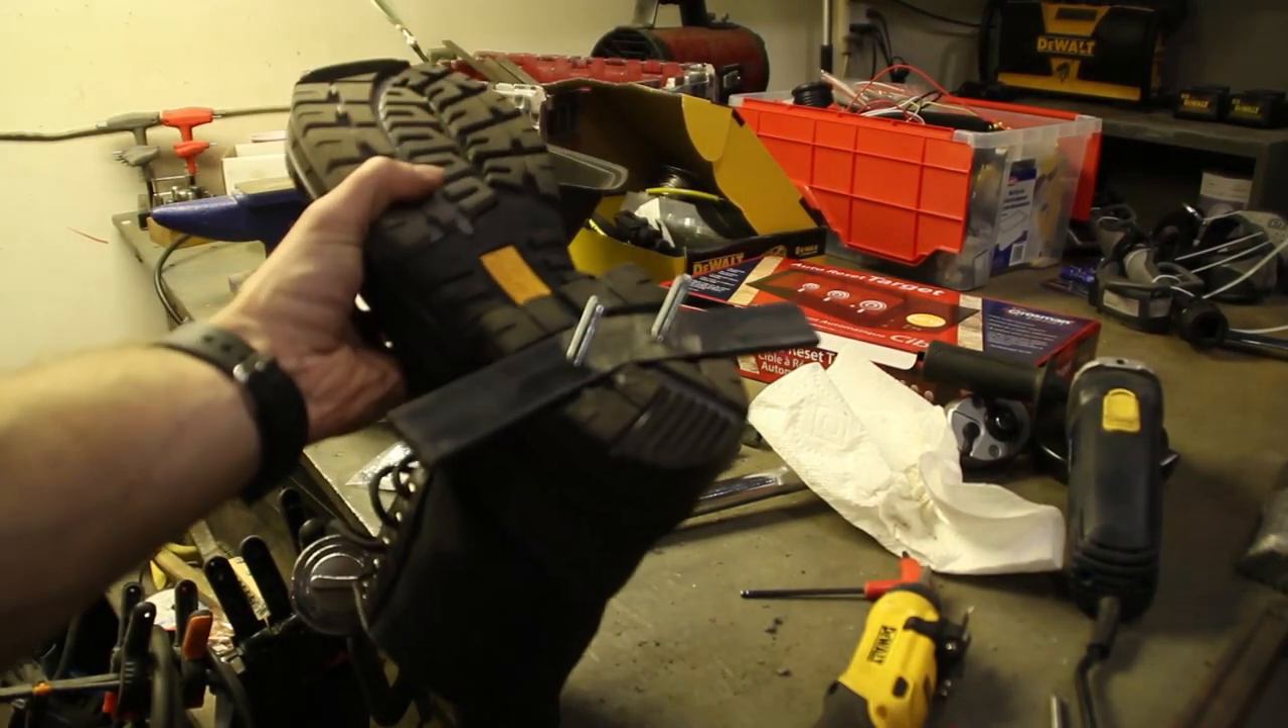As you can see, we've got the two screws in the bottom, and now we have the steel plate mounted rigidly to the boot.